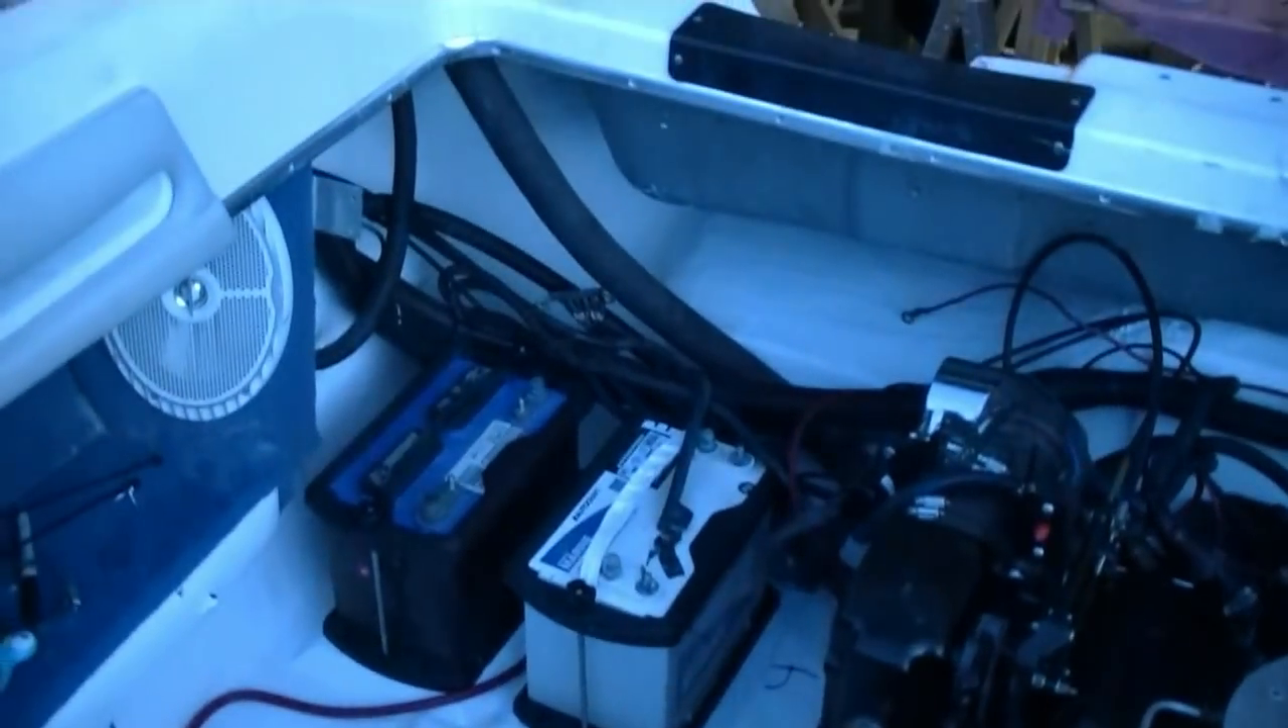We got the batteries installed.